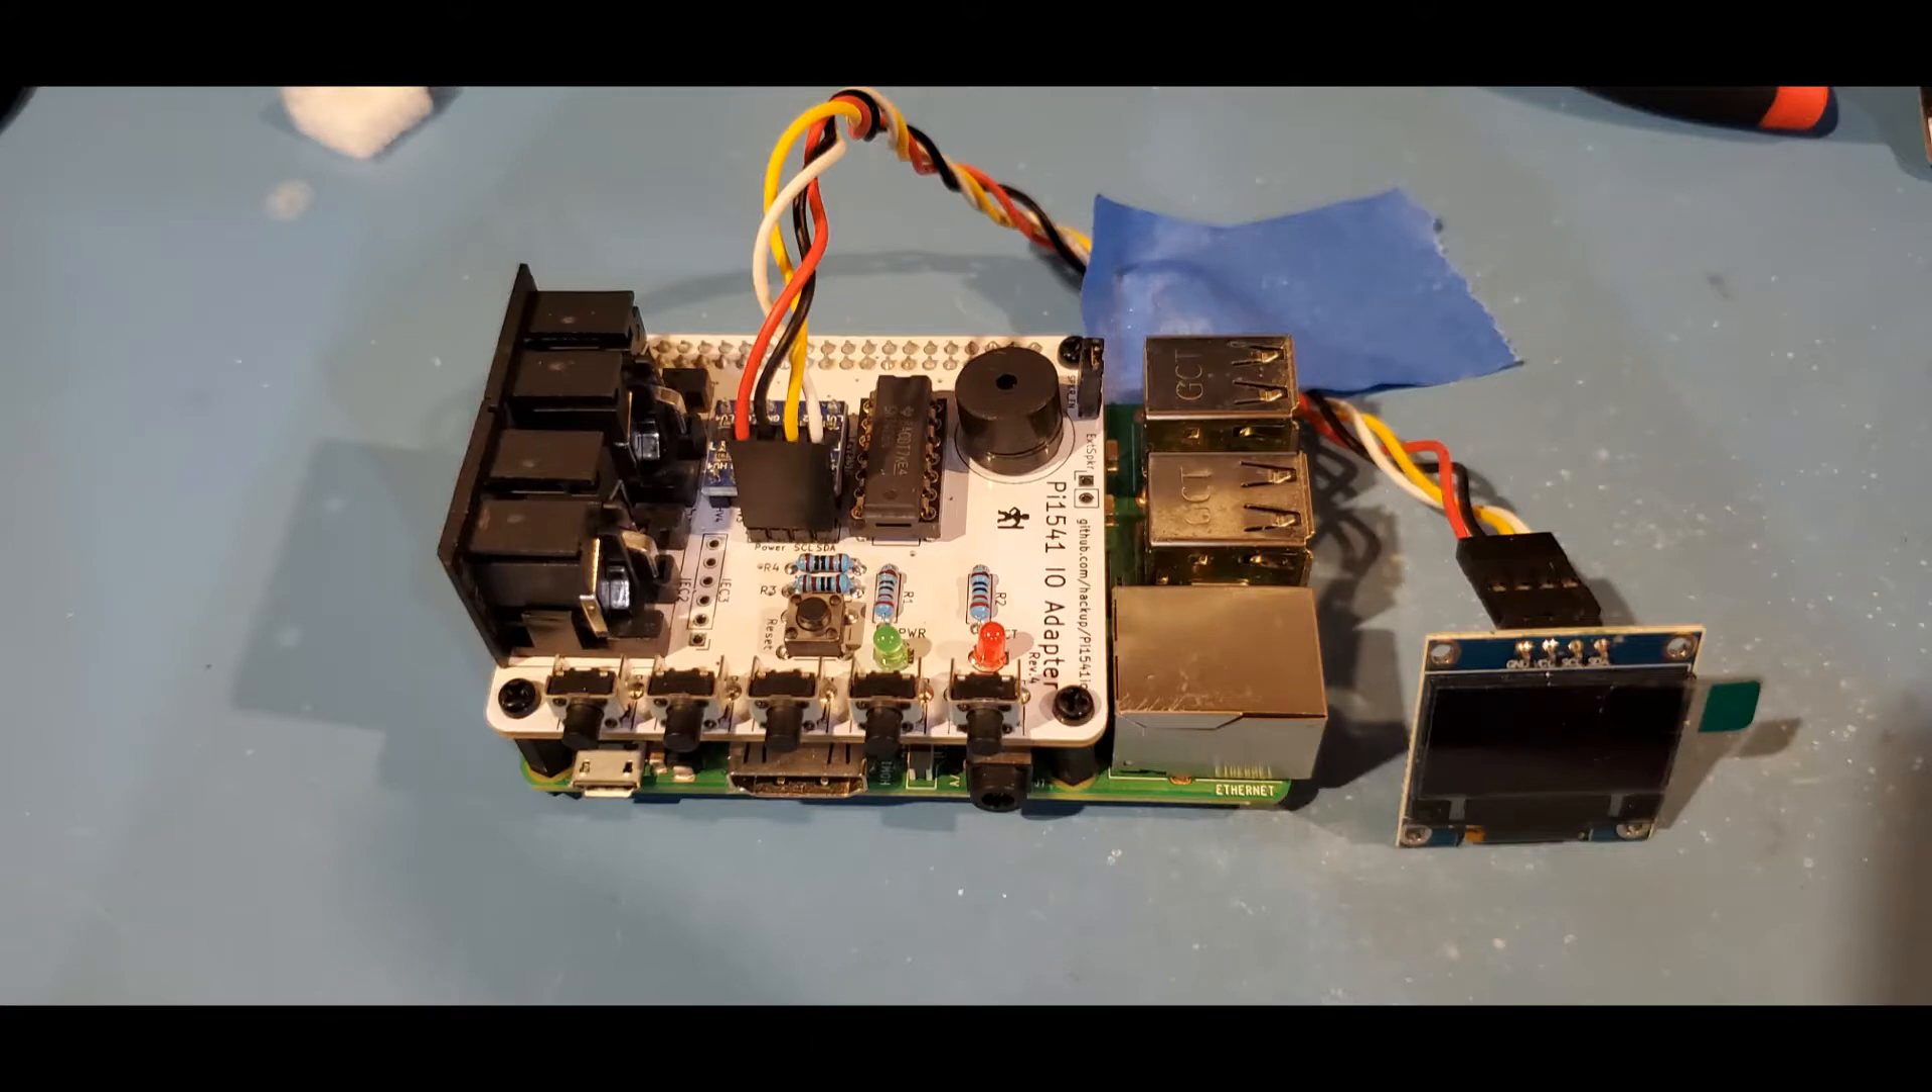Guys here it is all hooked up we have the OLED display hooked up.